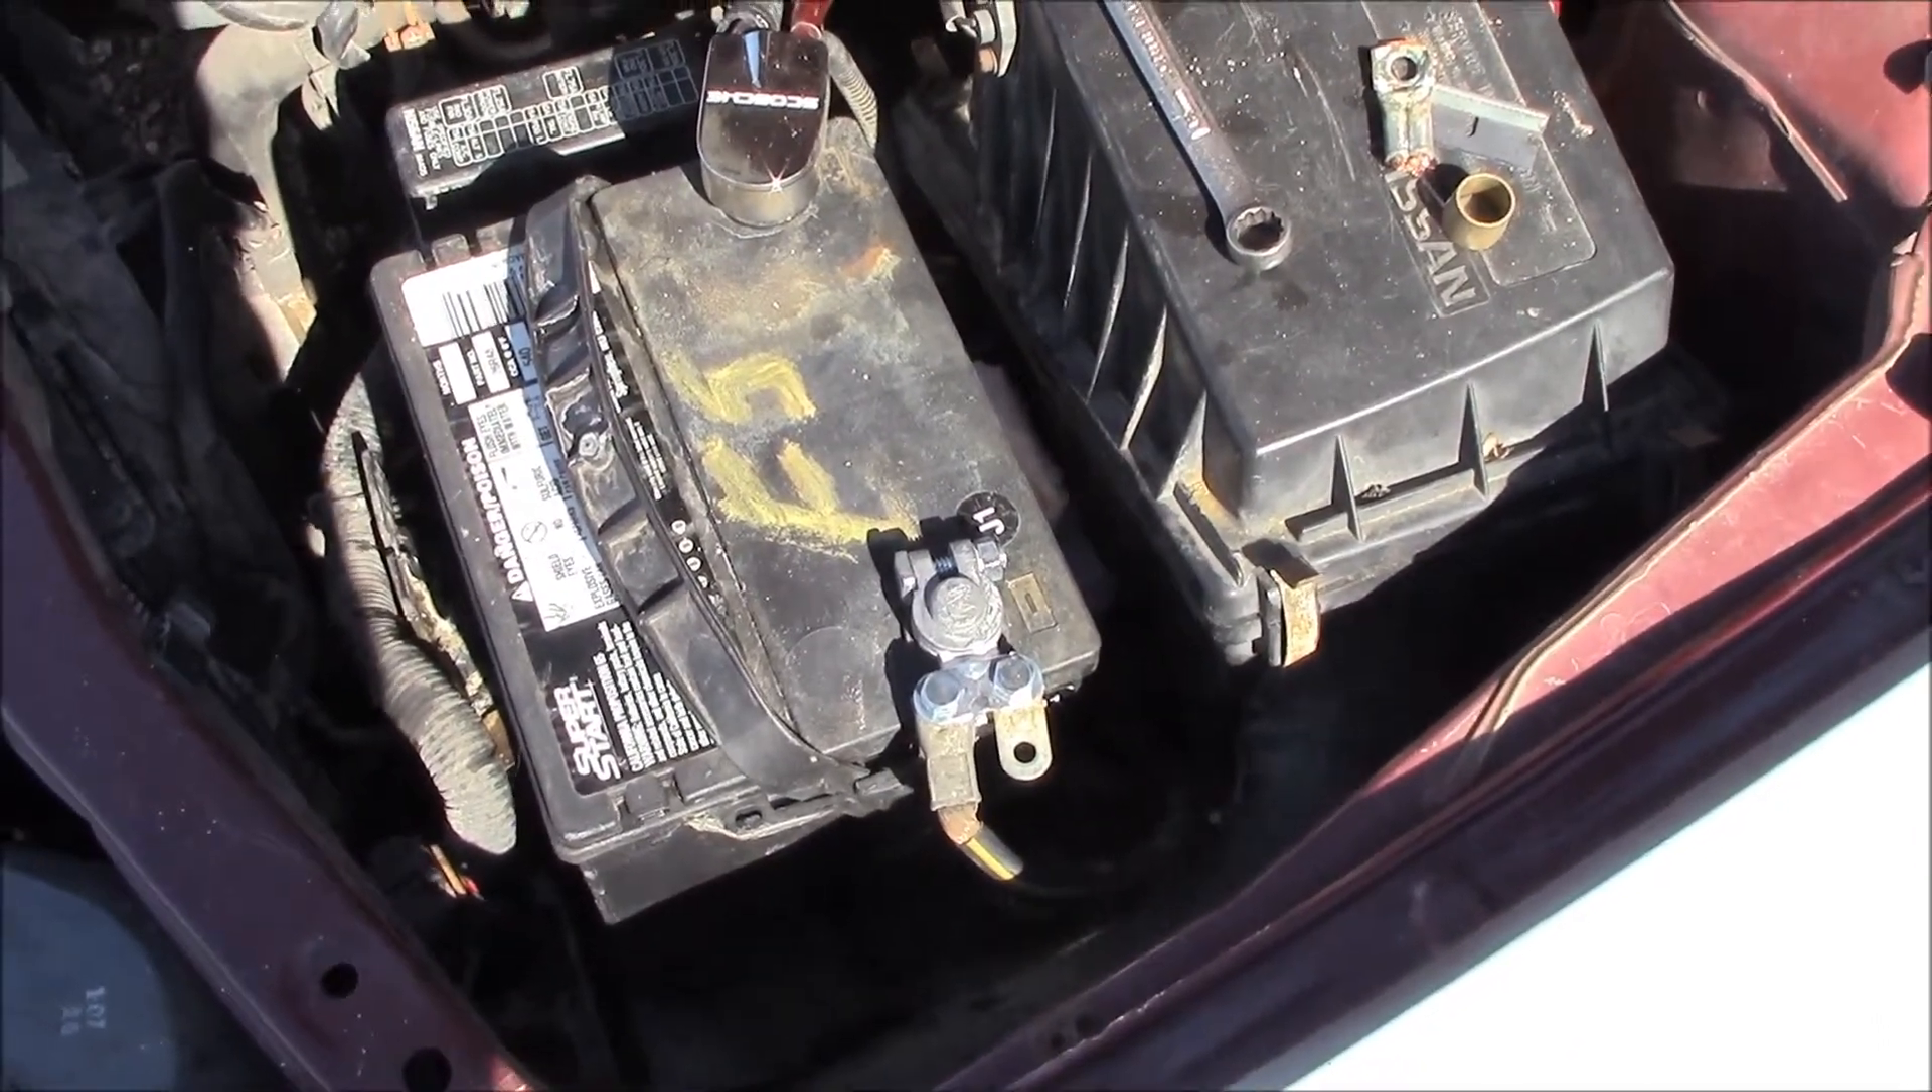Okay I got both terminals on now.